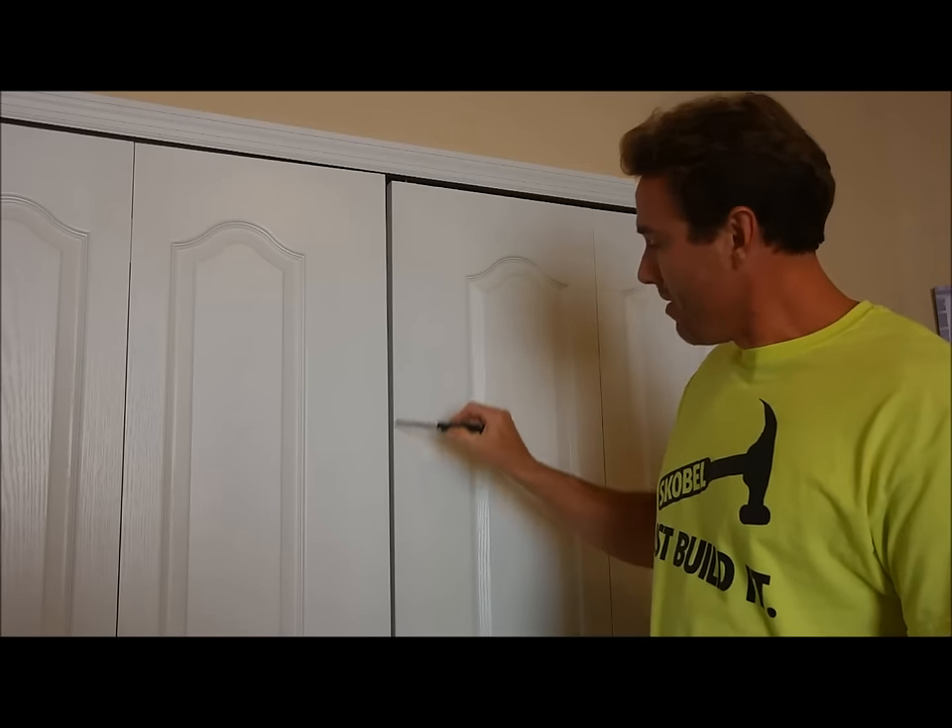Alright, as you can see, this door has an uneven gap down the middle, uneven reveal around the top.